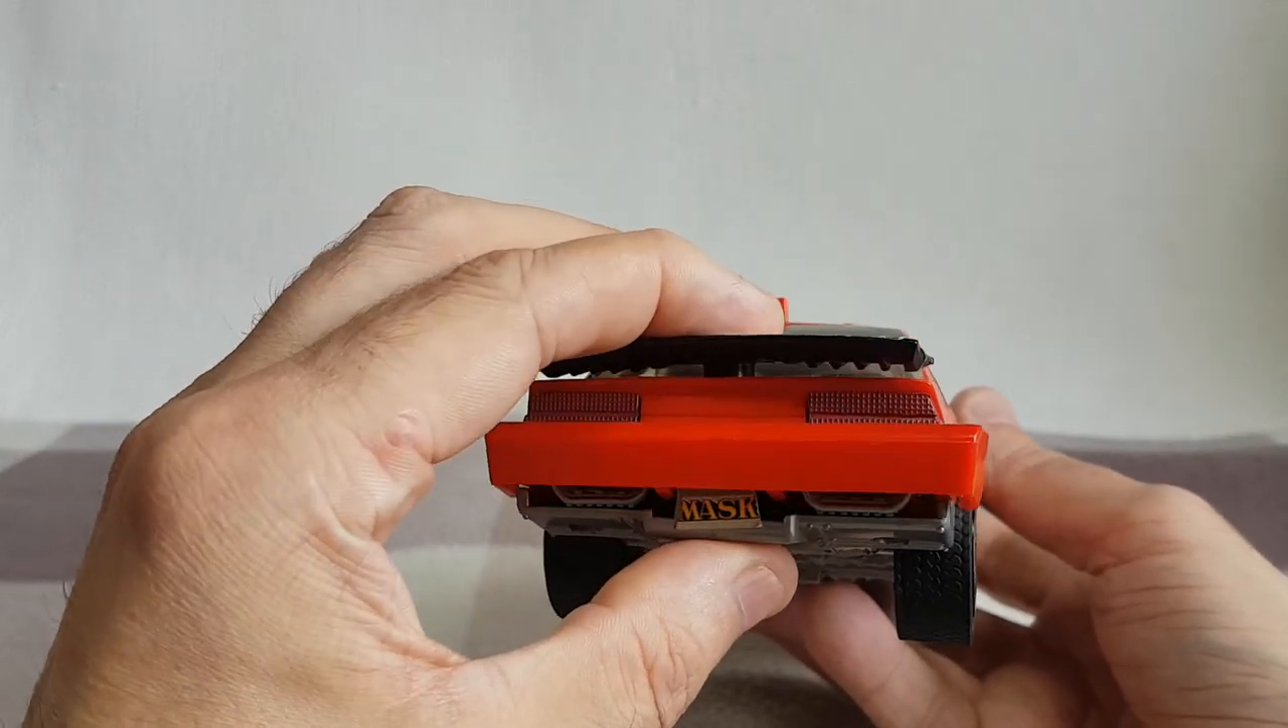The back bumper on mine, for some reason, doesn't sit down properly. It's supposed to cover that mask logo at the back, but mine doesn't.